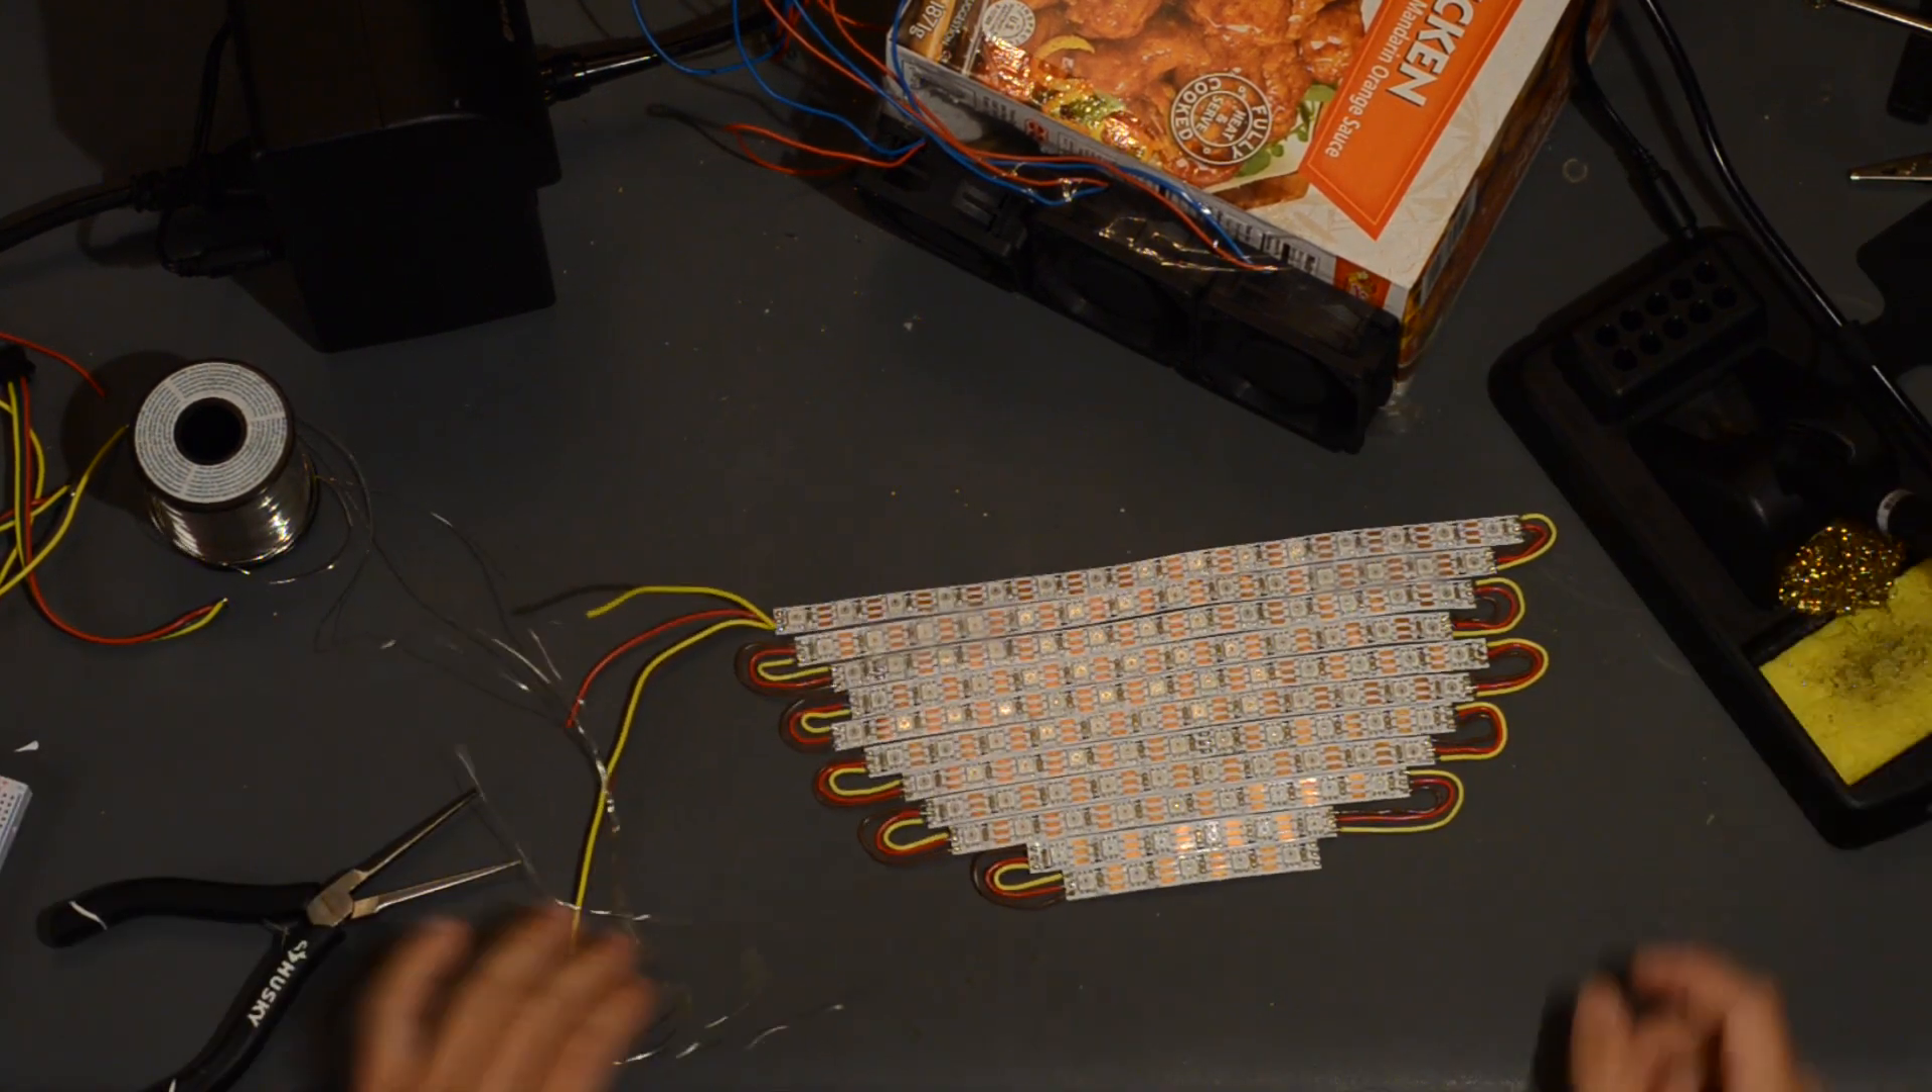After taping the cut strips together in the correct pattern, I soldered the wires to the strips in a zig-zag pattern, making sure that the alternating rails were flipped.